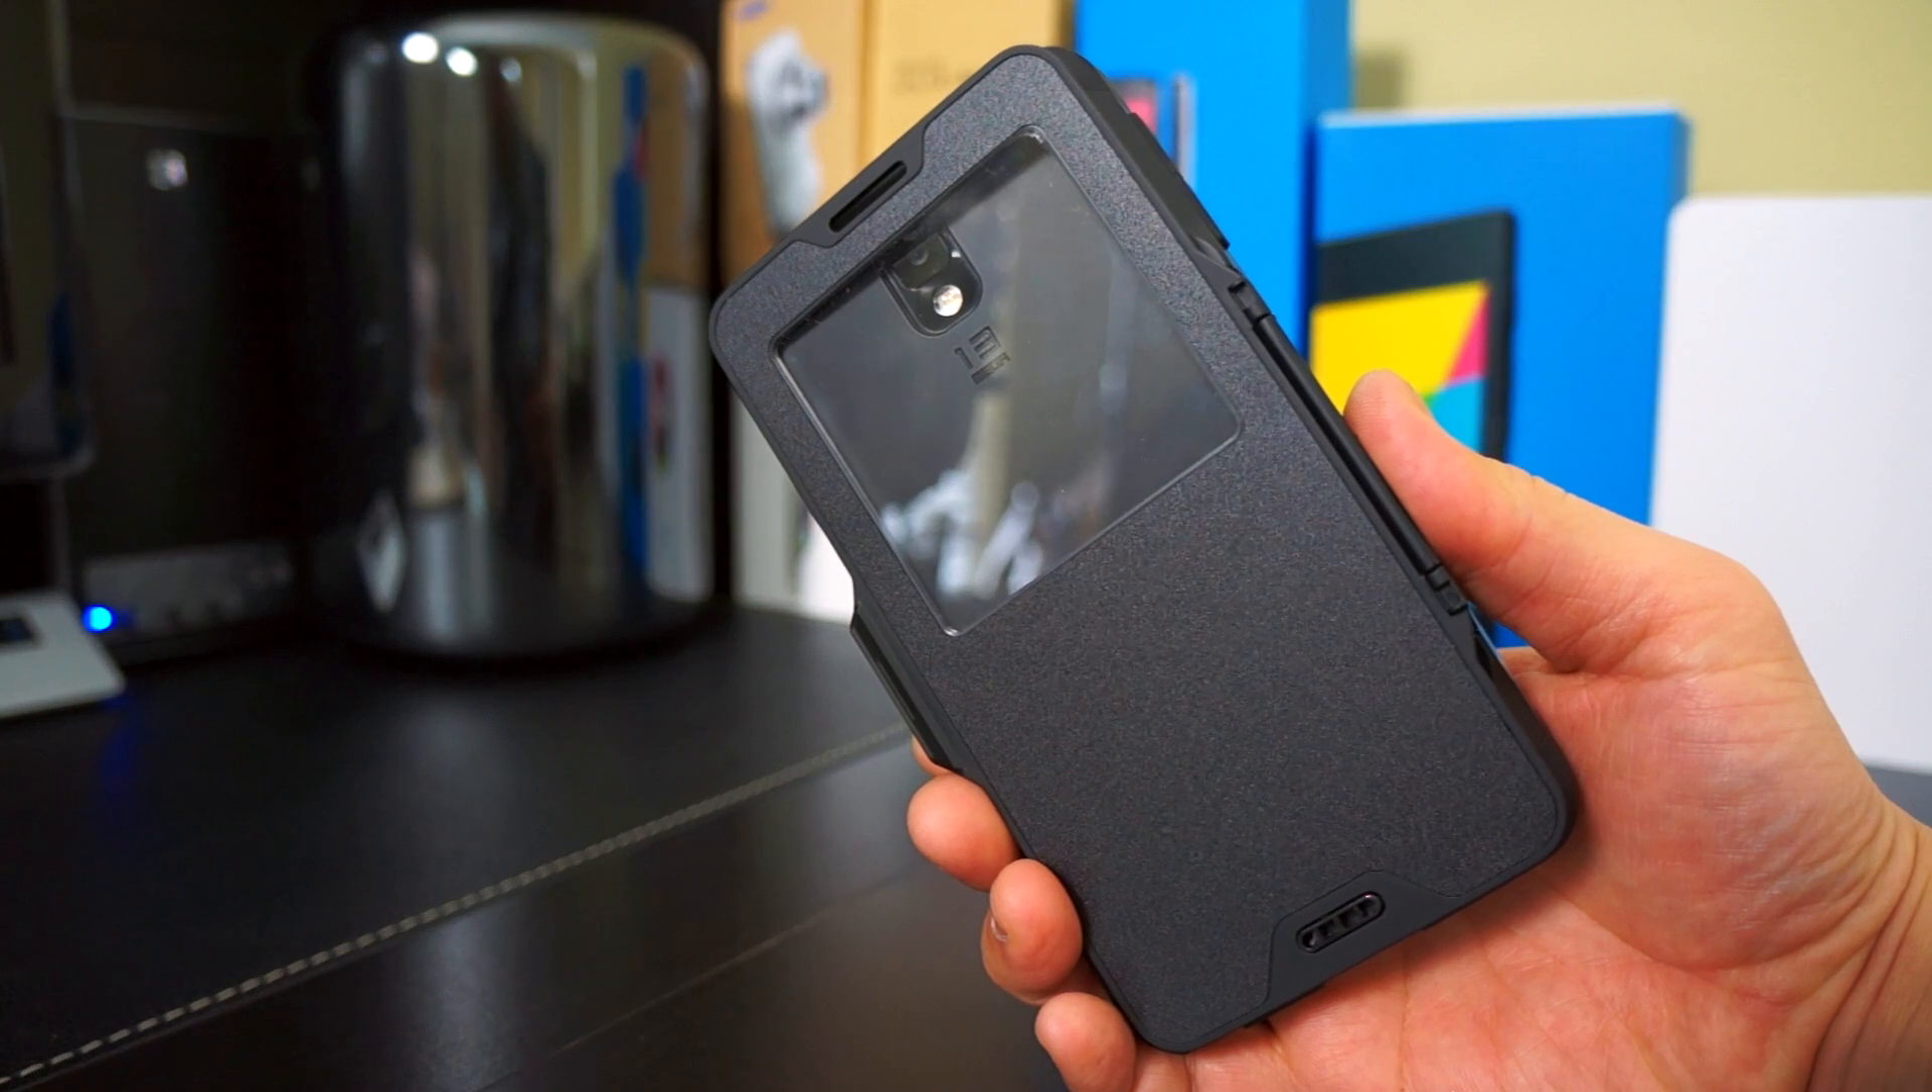The cover actually gets in the way of the camera itself.